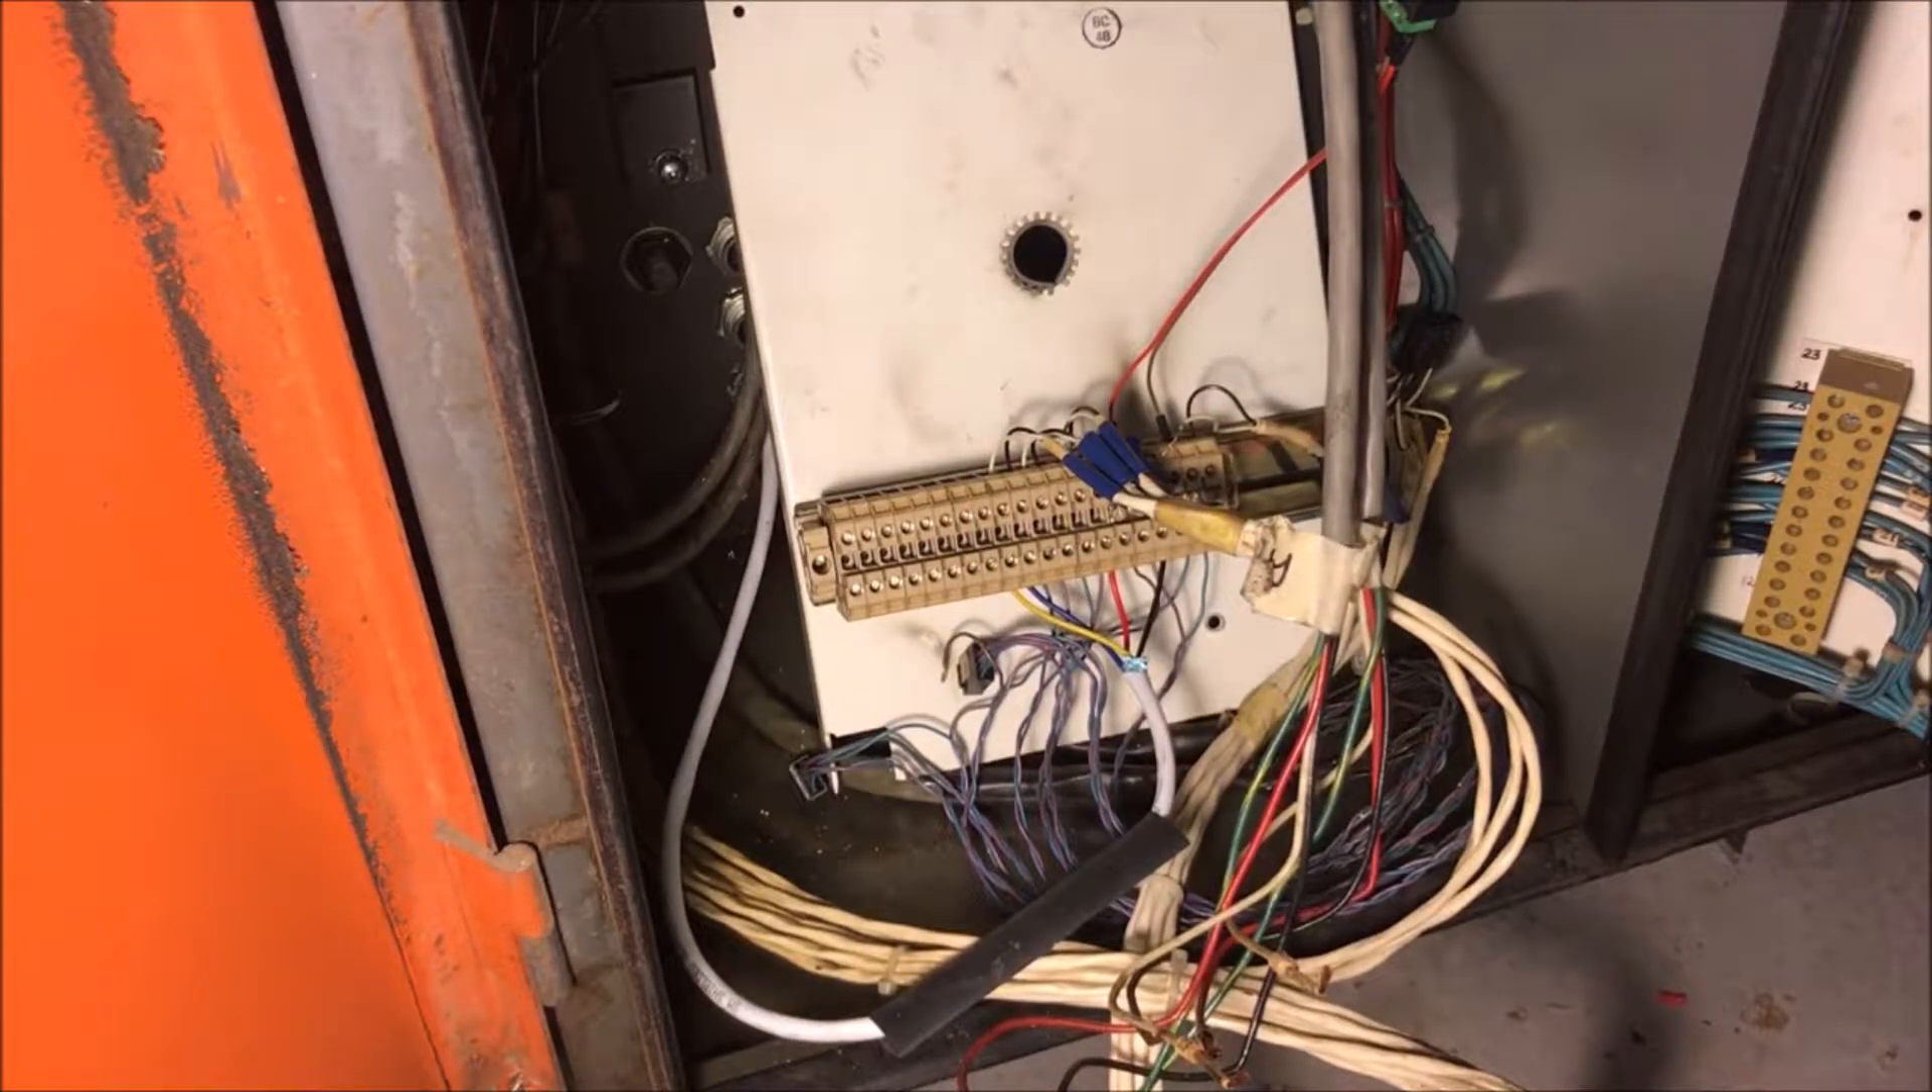I've also added these terminal blocks.